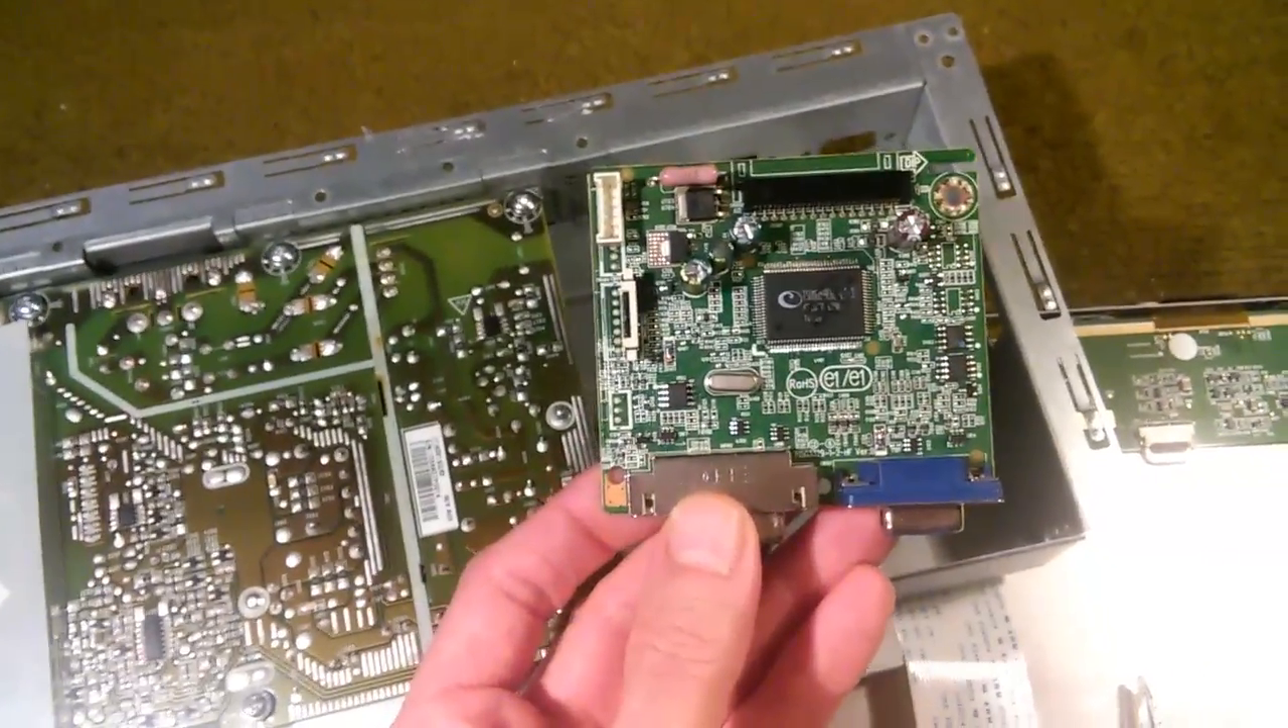Okay we've disconnected those two cables and now our card is now free.